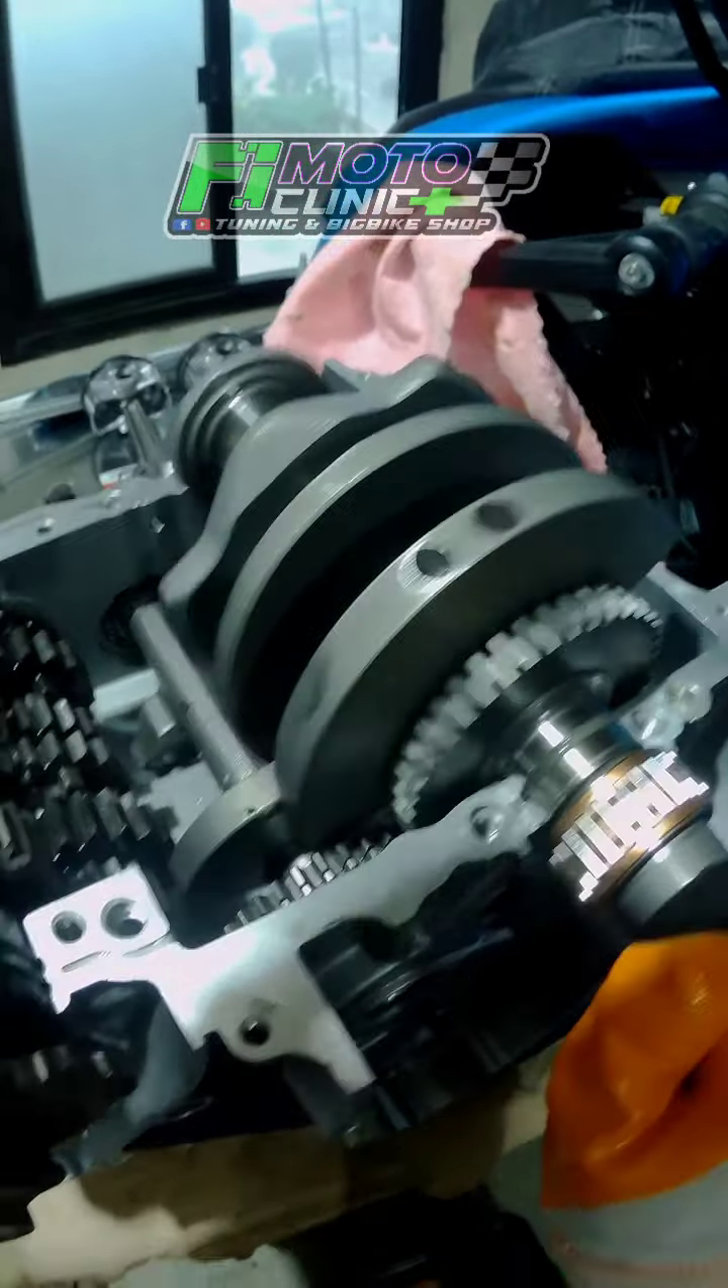Okay, nilagyan na natin yung Bagong crankshaft Ayan Next is Piston.